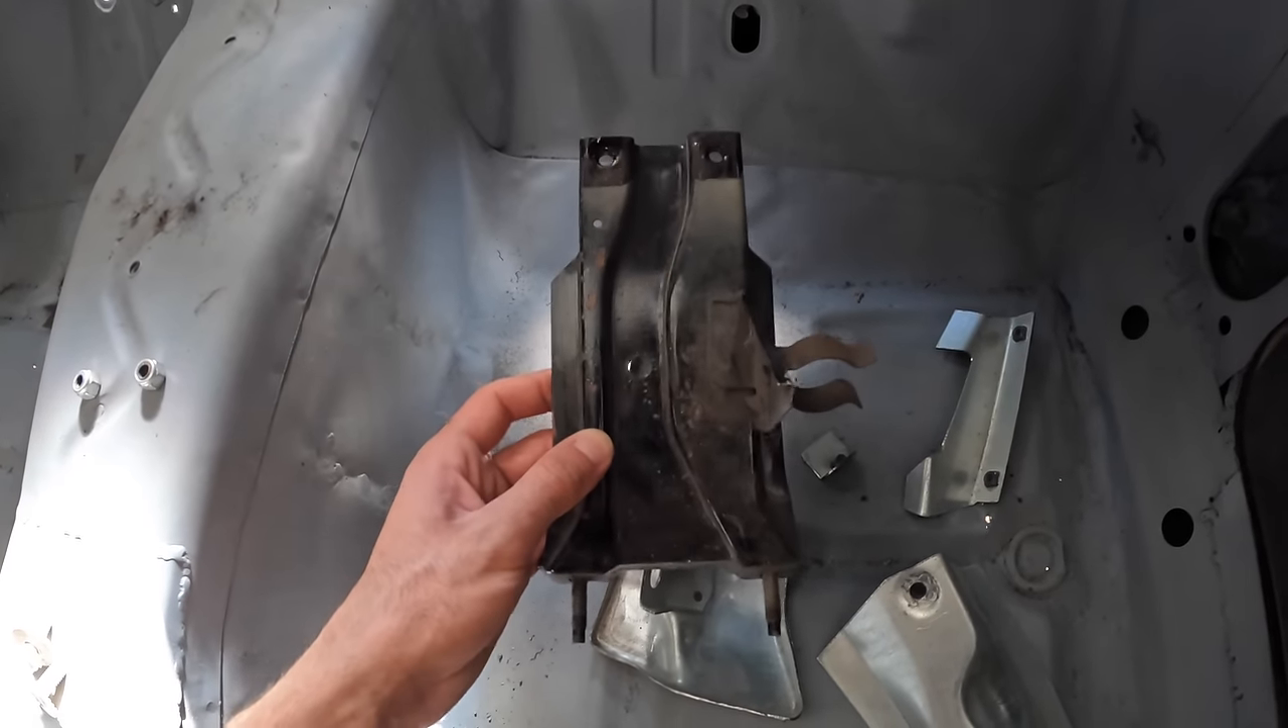As I said I've got loads of brackets for the interior that need welding on.